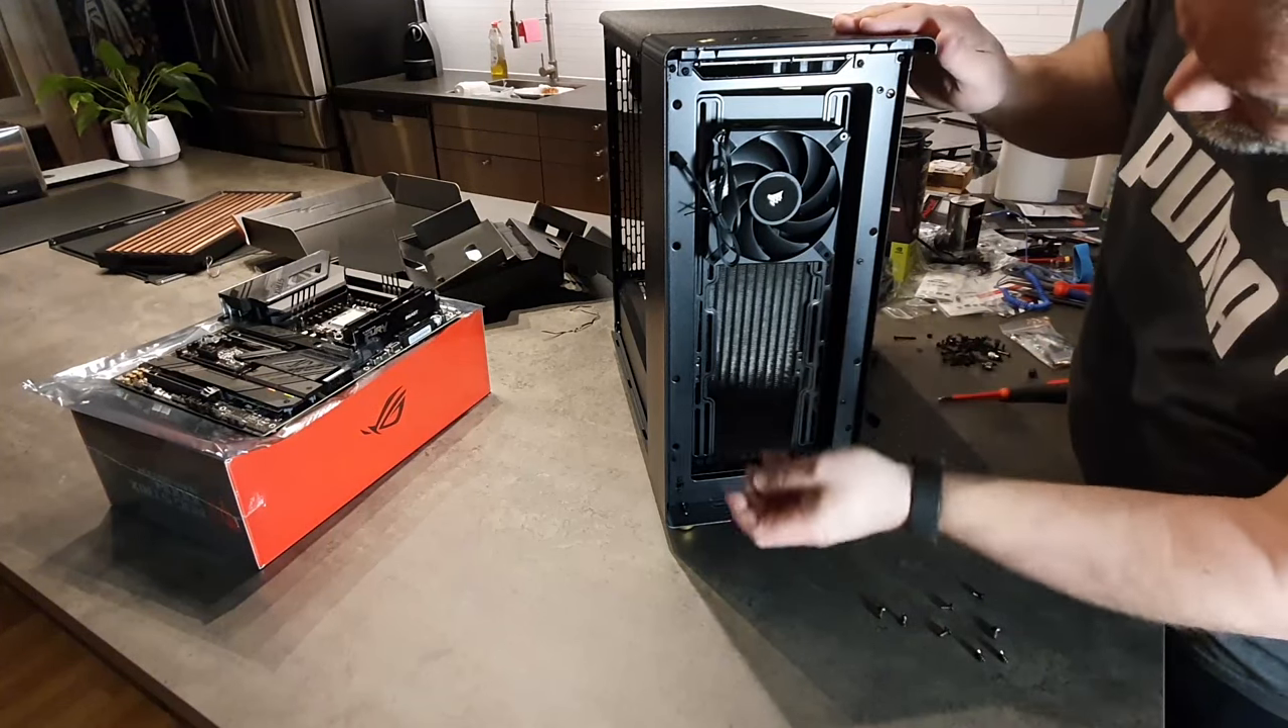As you can see here we have one of the radiators in place.